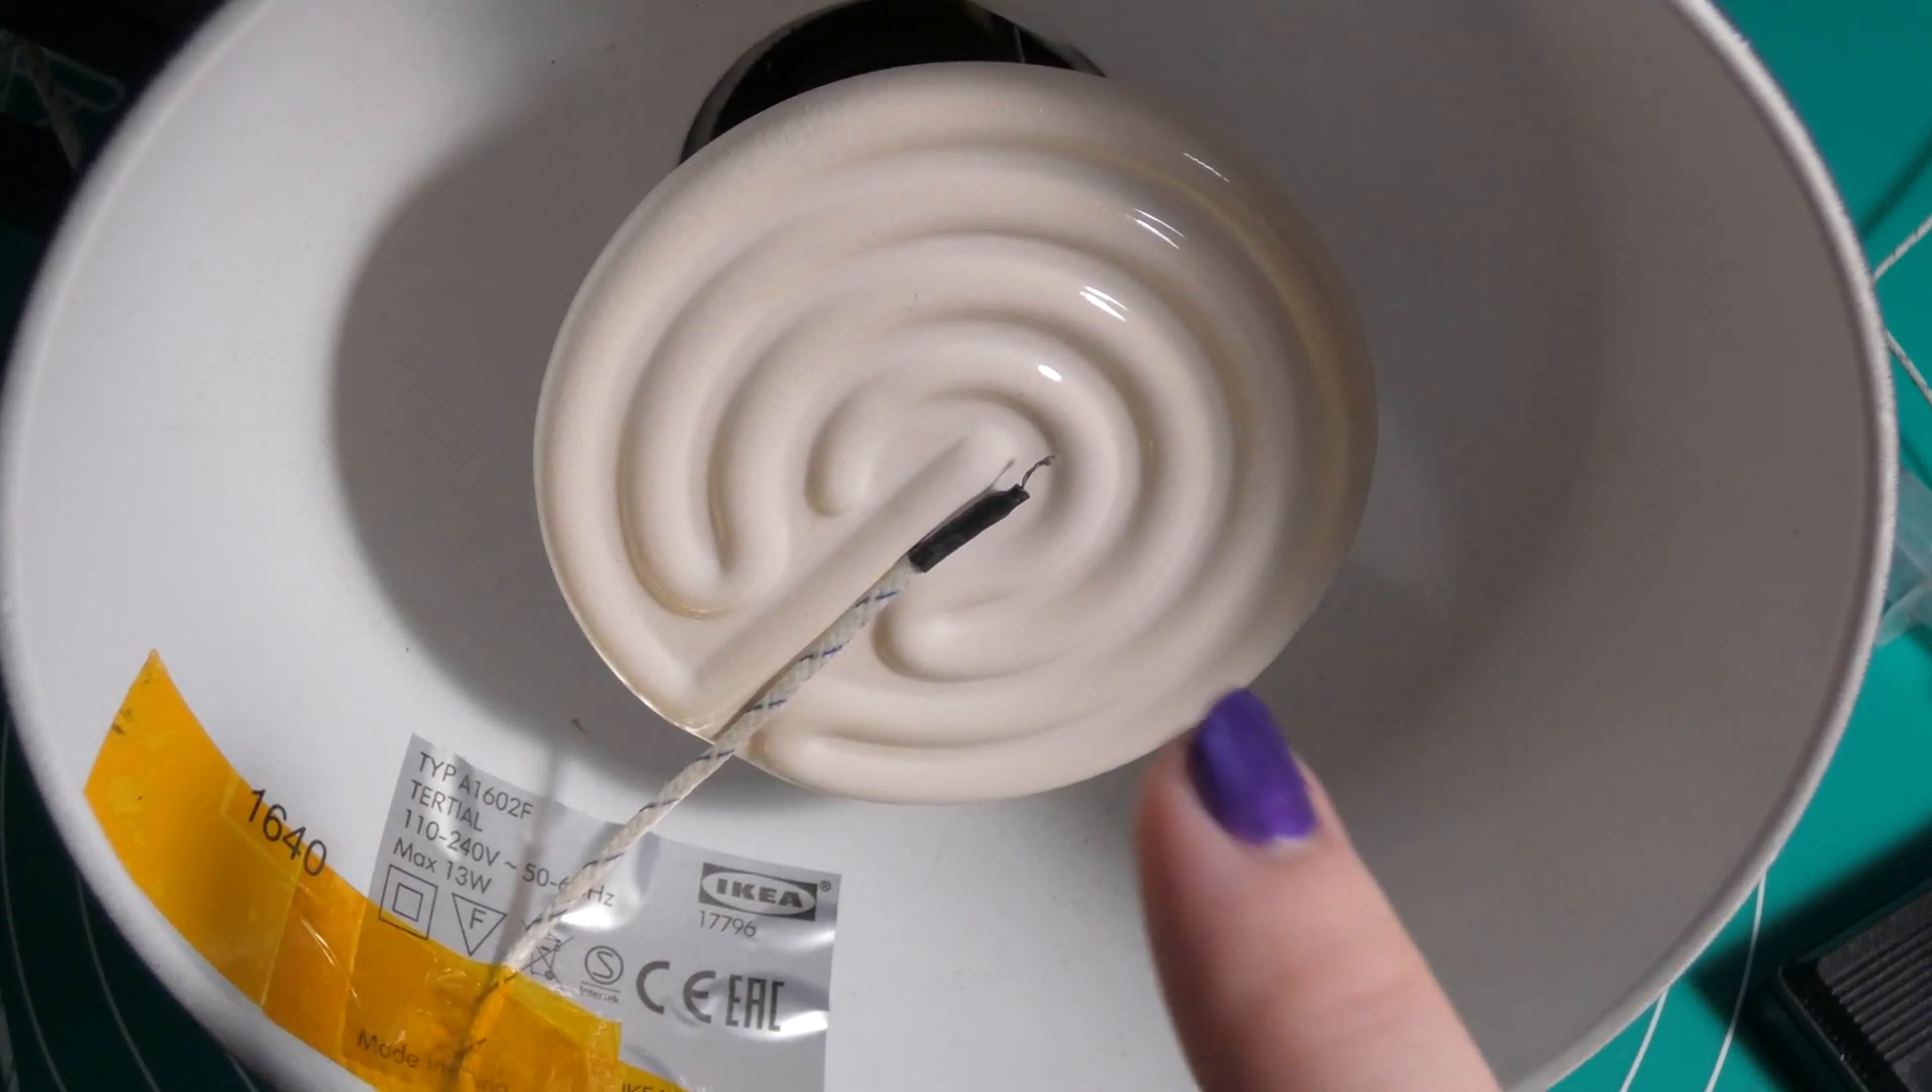Alright all the necessary preparations are done at least the ones that I'm going to do off camera I attached the thermocouple over here.